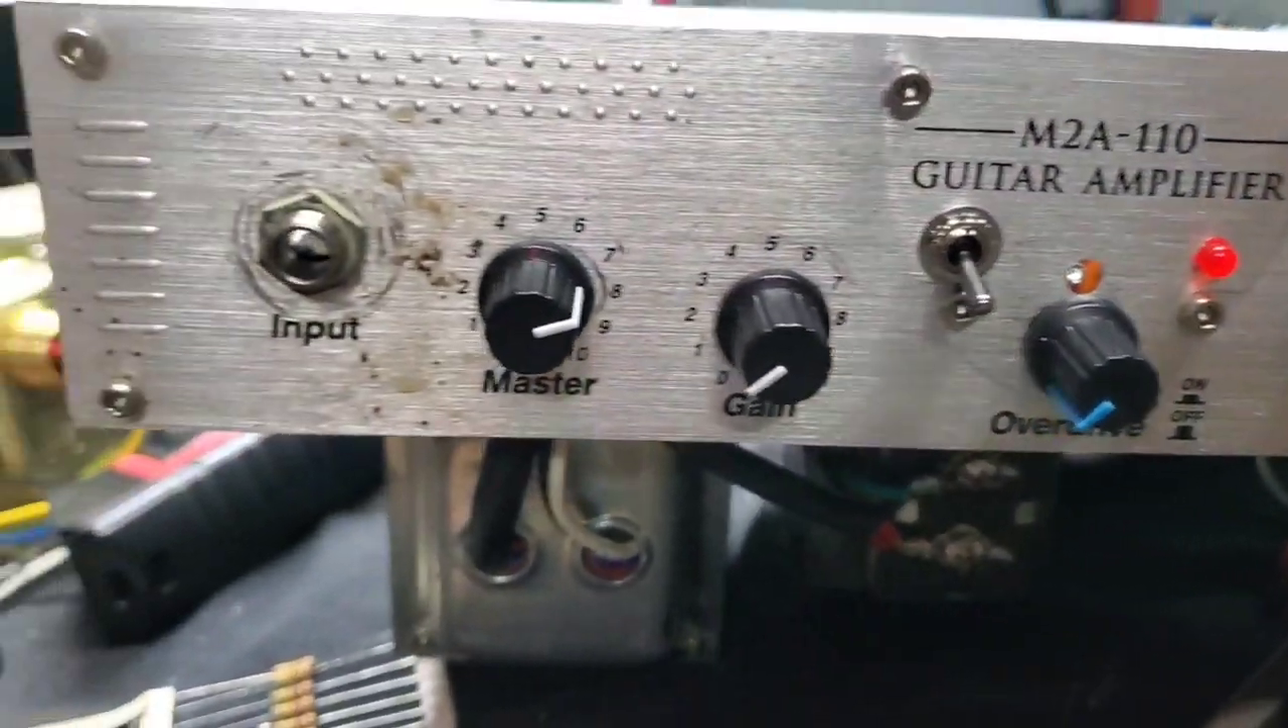That's what the front end looks like now with the new overdrive switch and the LED.